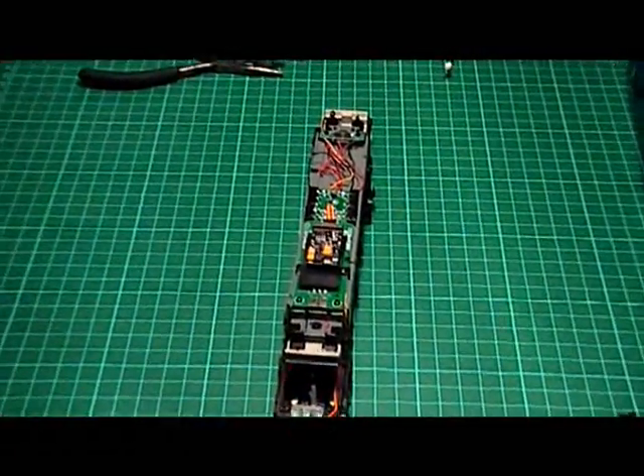As you can see, we've got the body off here now.